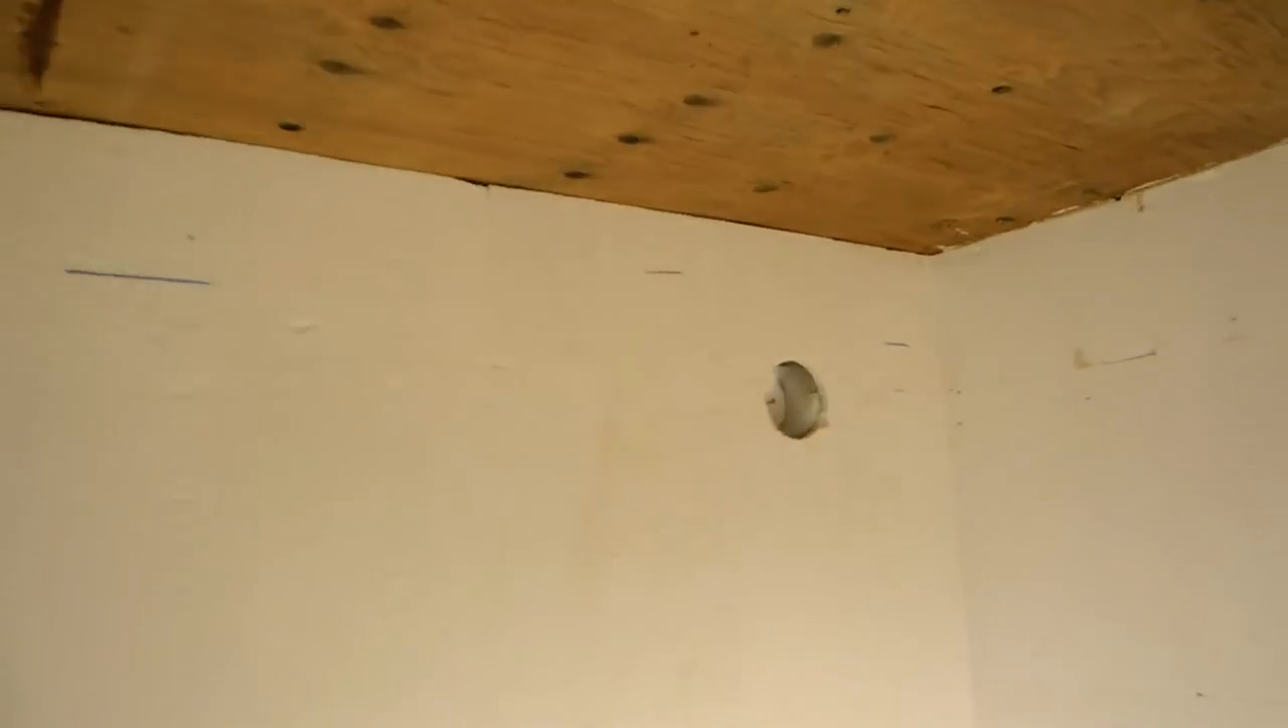And if we go inside and take a look, you'll see that we put 5 eighths plywood up on the ceiling. We use pressure treated plywood for that.